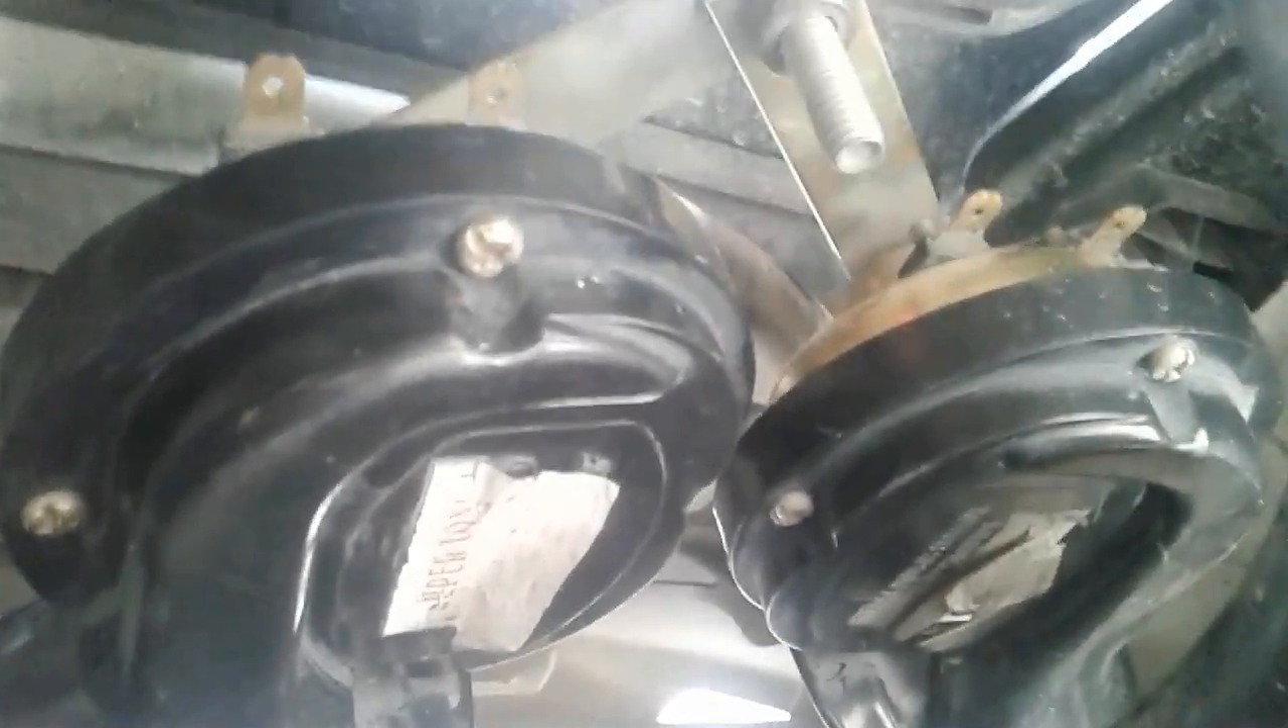आप देख सकते हैं मैंने डबल हॉन लगा दिया है, इस्टॉल कर दिया है।